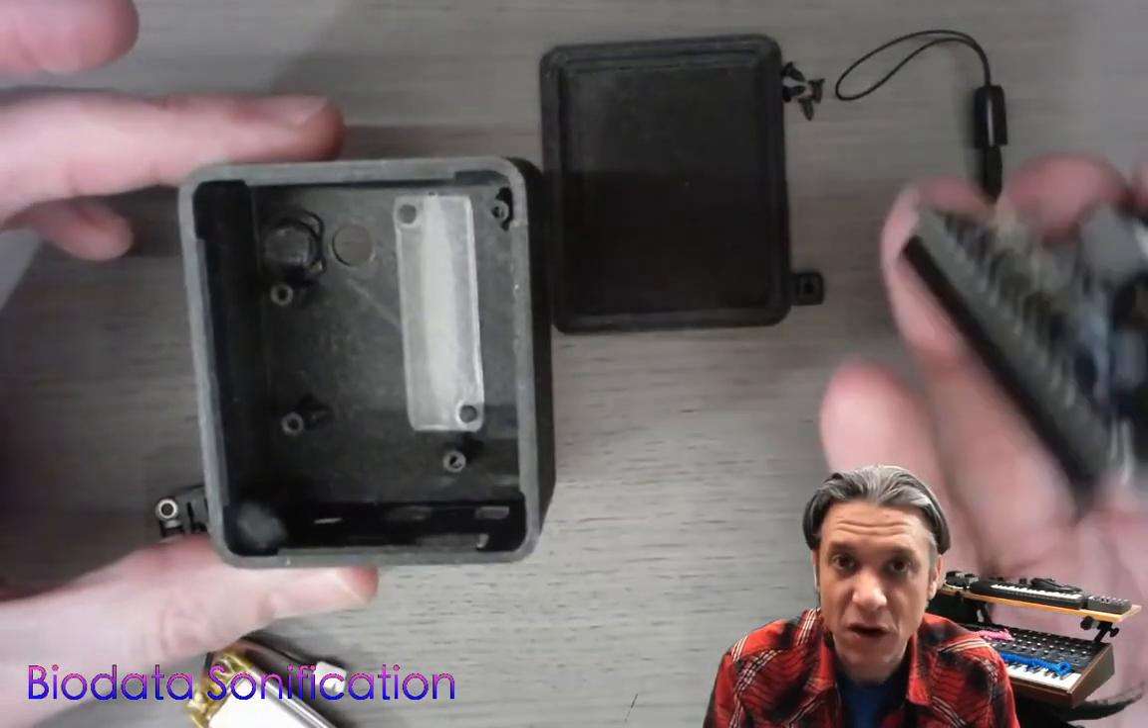Now we have our diffuser in place.